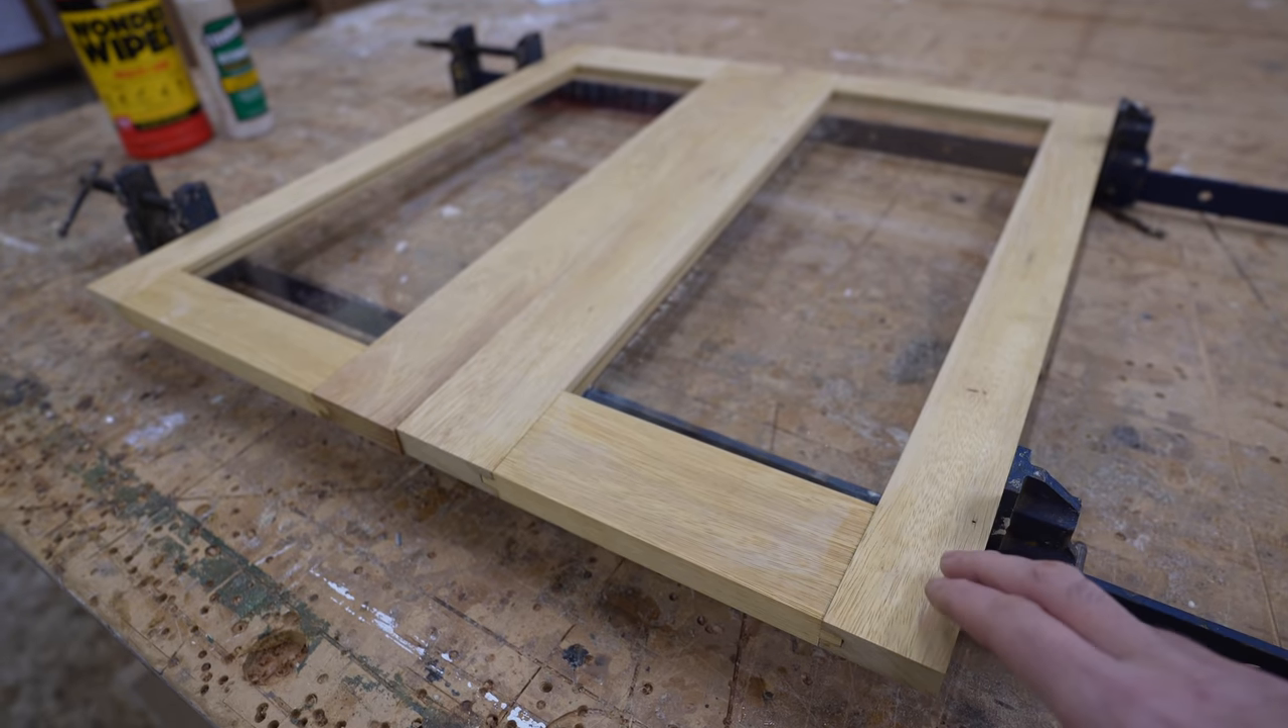Here they are our new doors. We still have to give them a light sanding. We also have to get some hinges on there and some hardware to actually lock the door when we're not on the boat but they're coming along nicely.